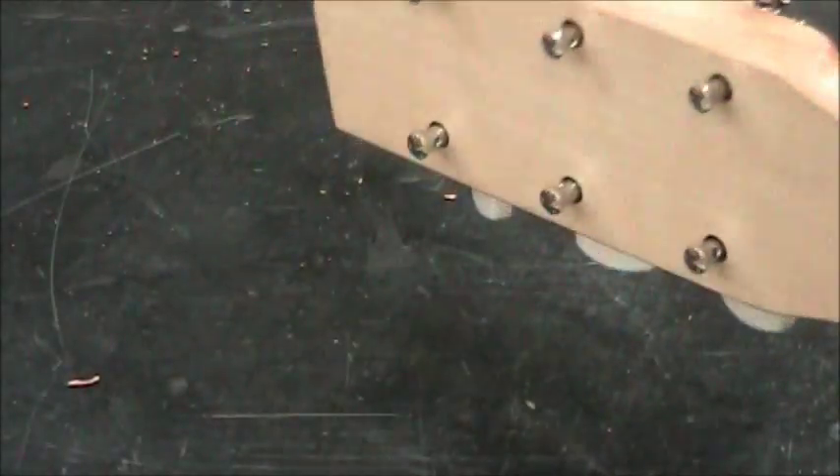And there's your completed tuners on the headstock.